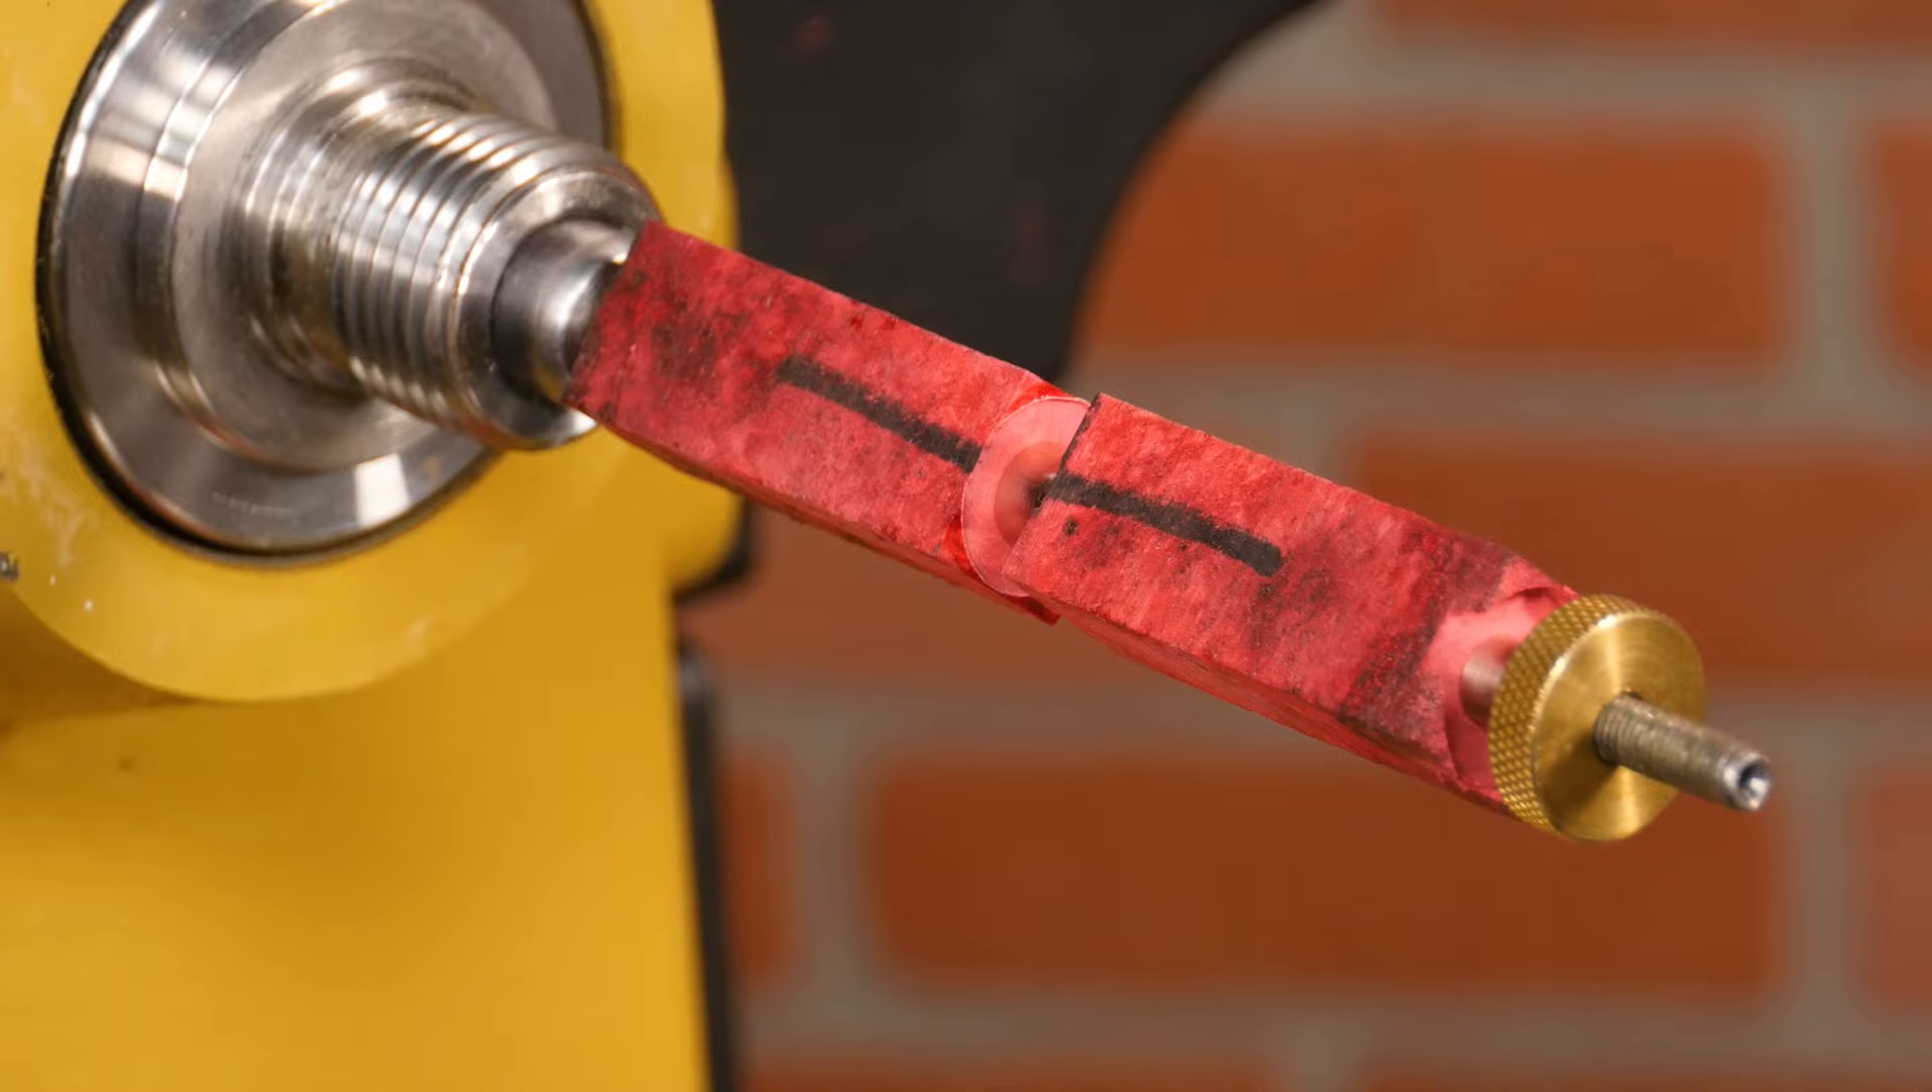And notice here that our marked line meets up on the blanks so the grain stays aligned.